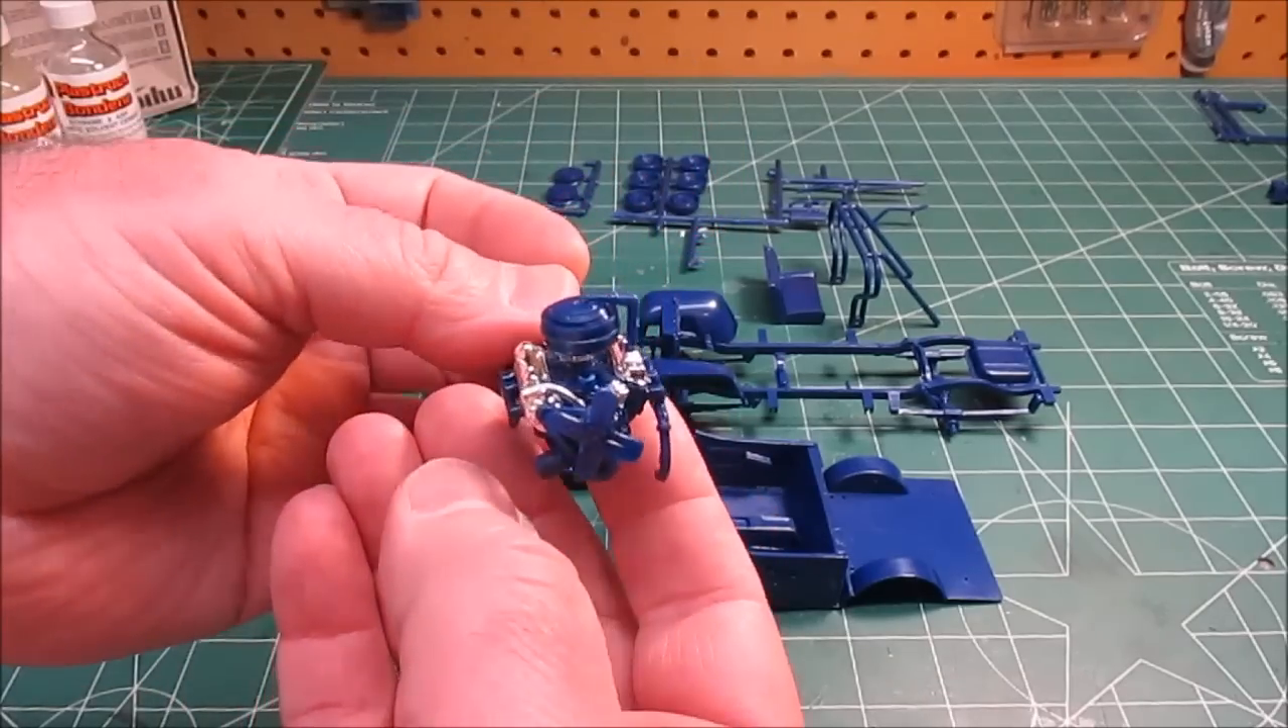The V6 here, nice-looking little engine. I did attach the chrome parts already because it's going to be just getting a coat of AMC Jeep Blue.